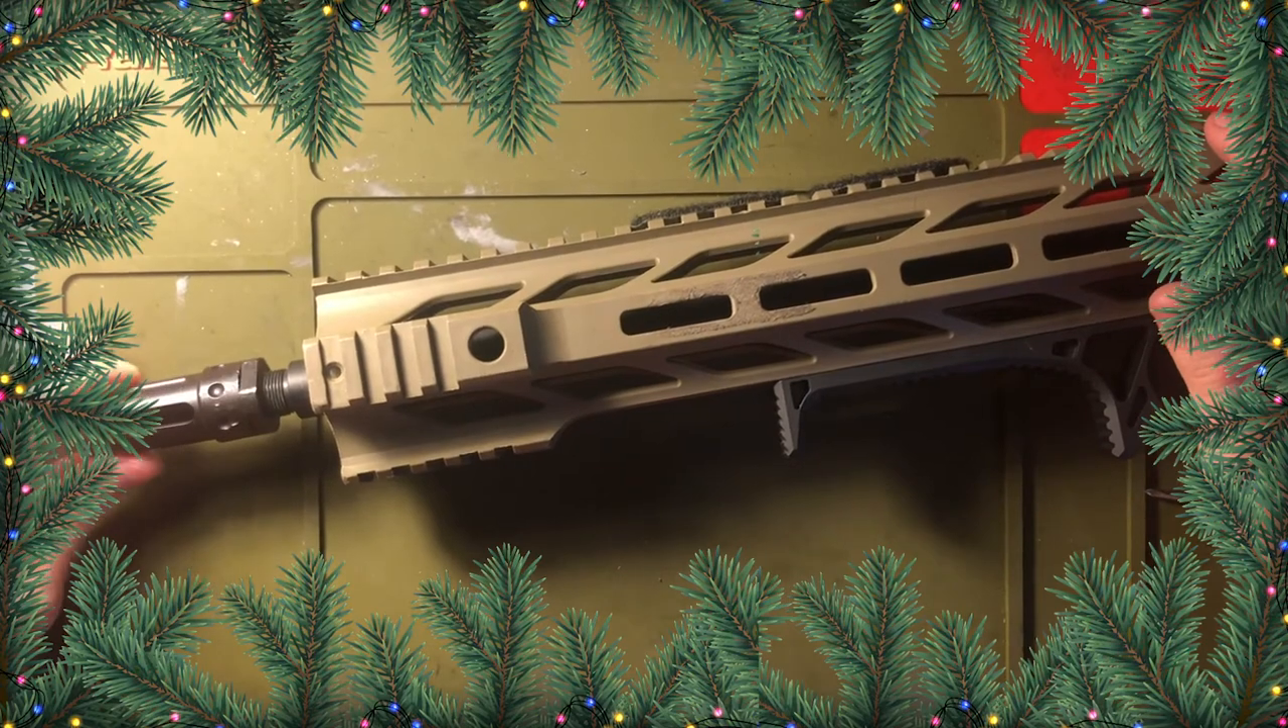My flash hider doesn't go all the way on my threads.